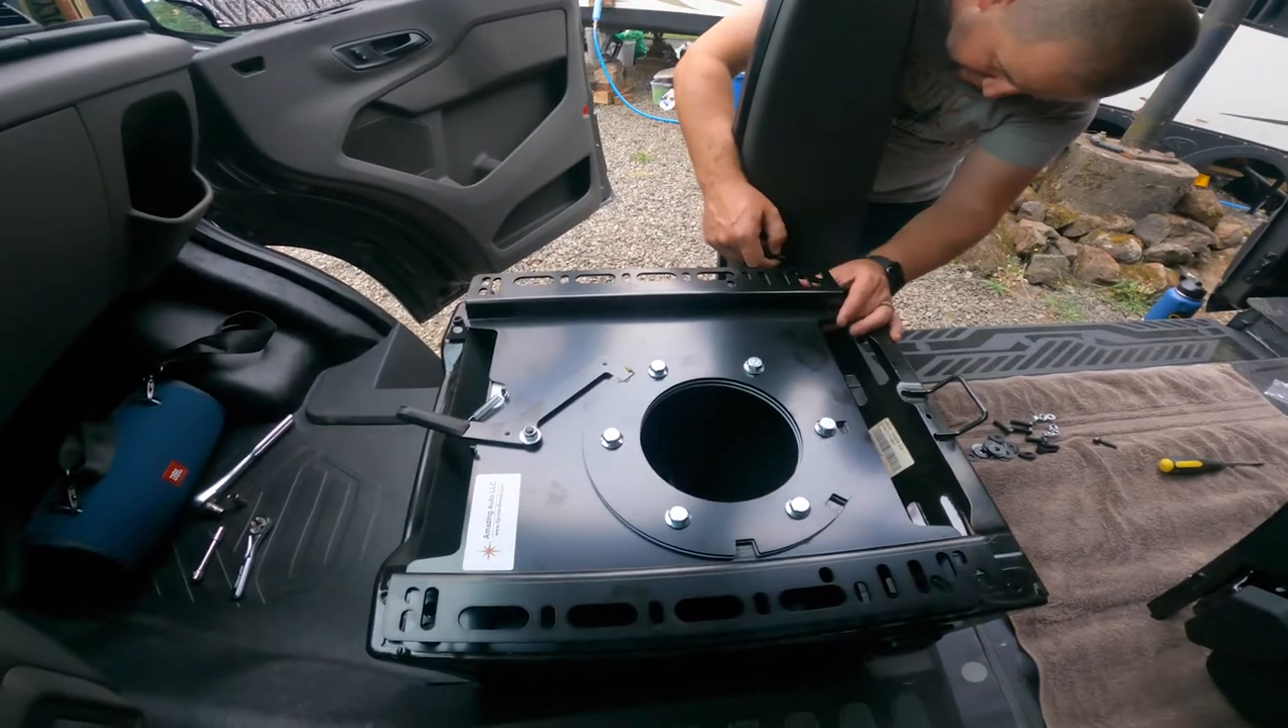But as of right now, we got the seat off.